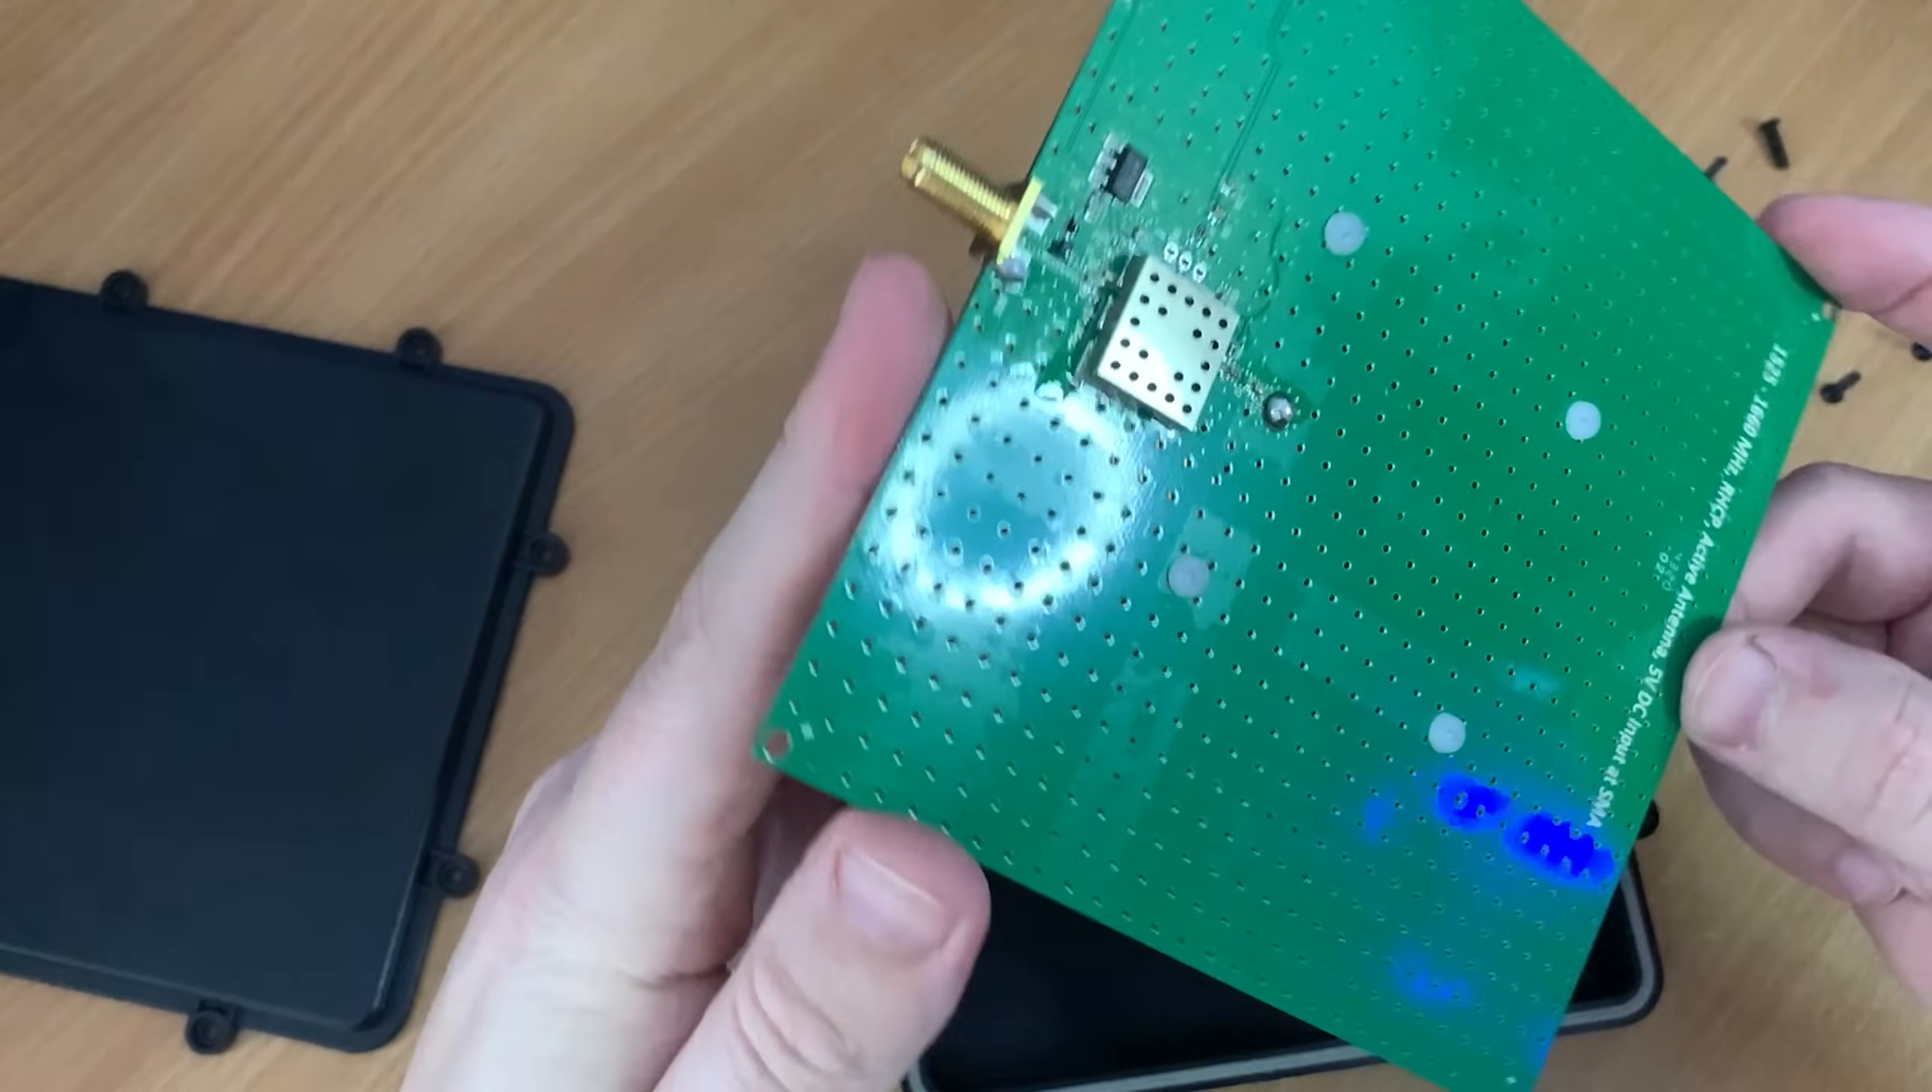So here we have the patch completely removed from the plastic housing.